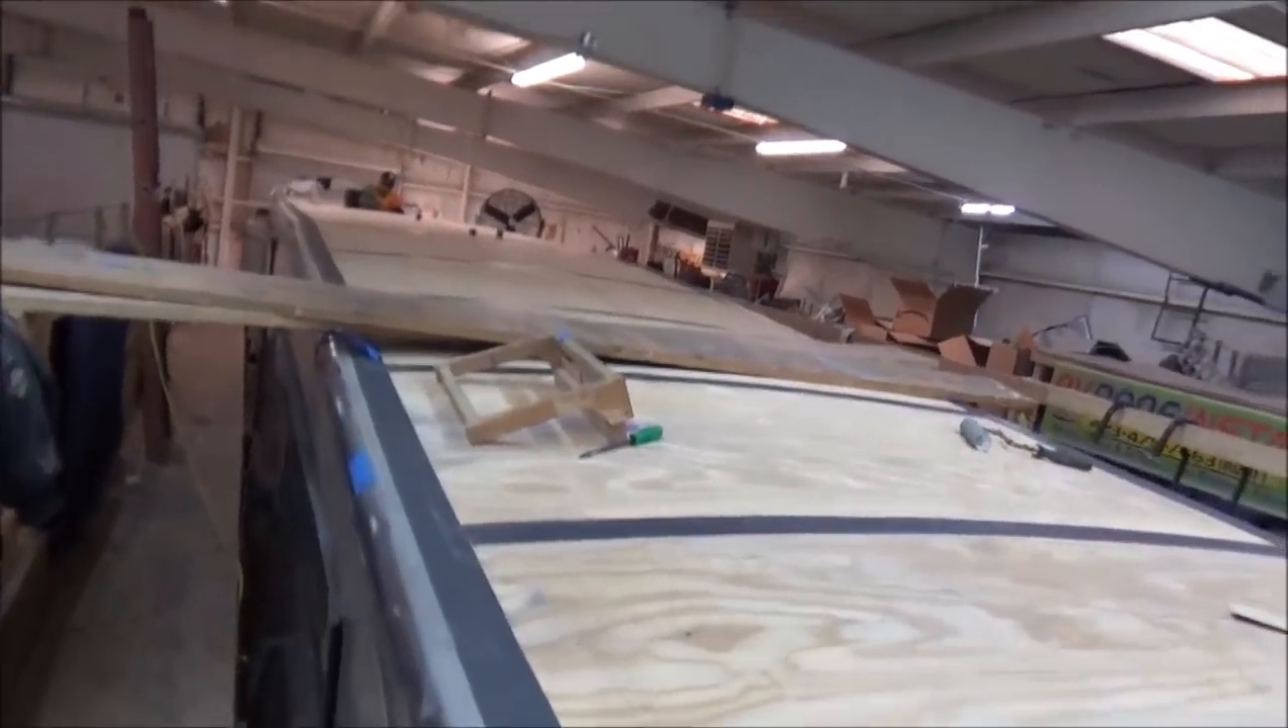All right so we got our roof redecked and now we've got all our protective strips in there so we've got all those down.